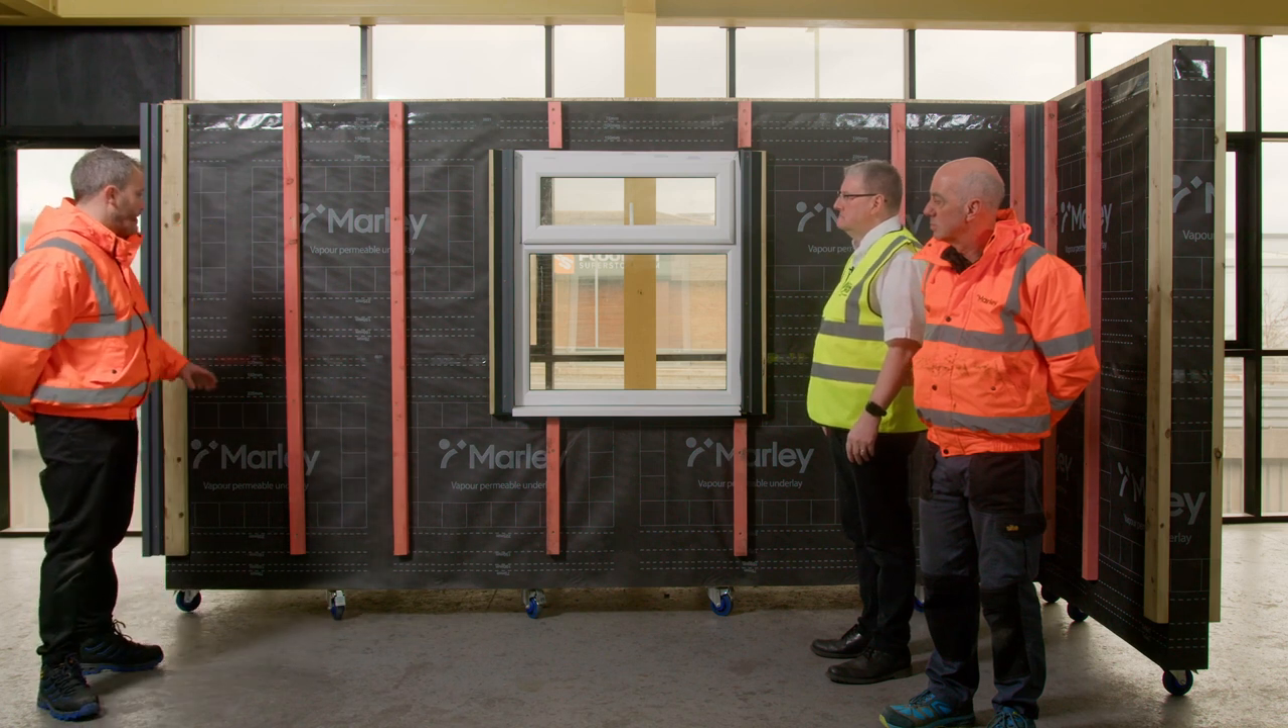So what we've done so far is we've felt and battened the area out.